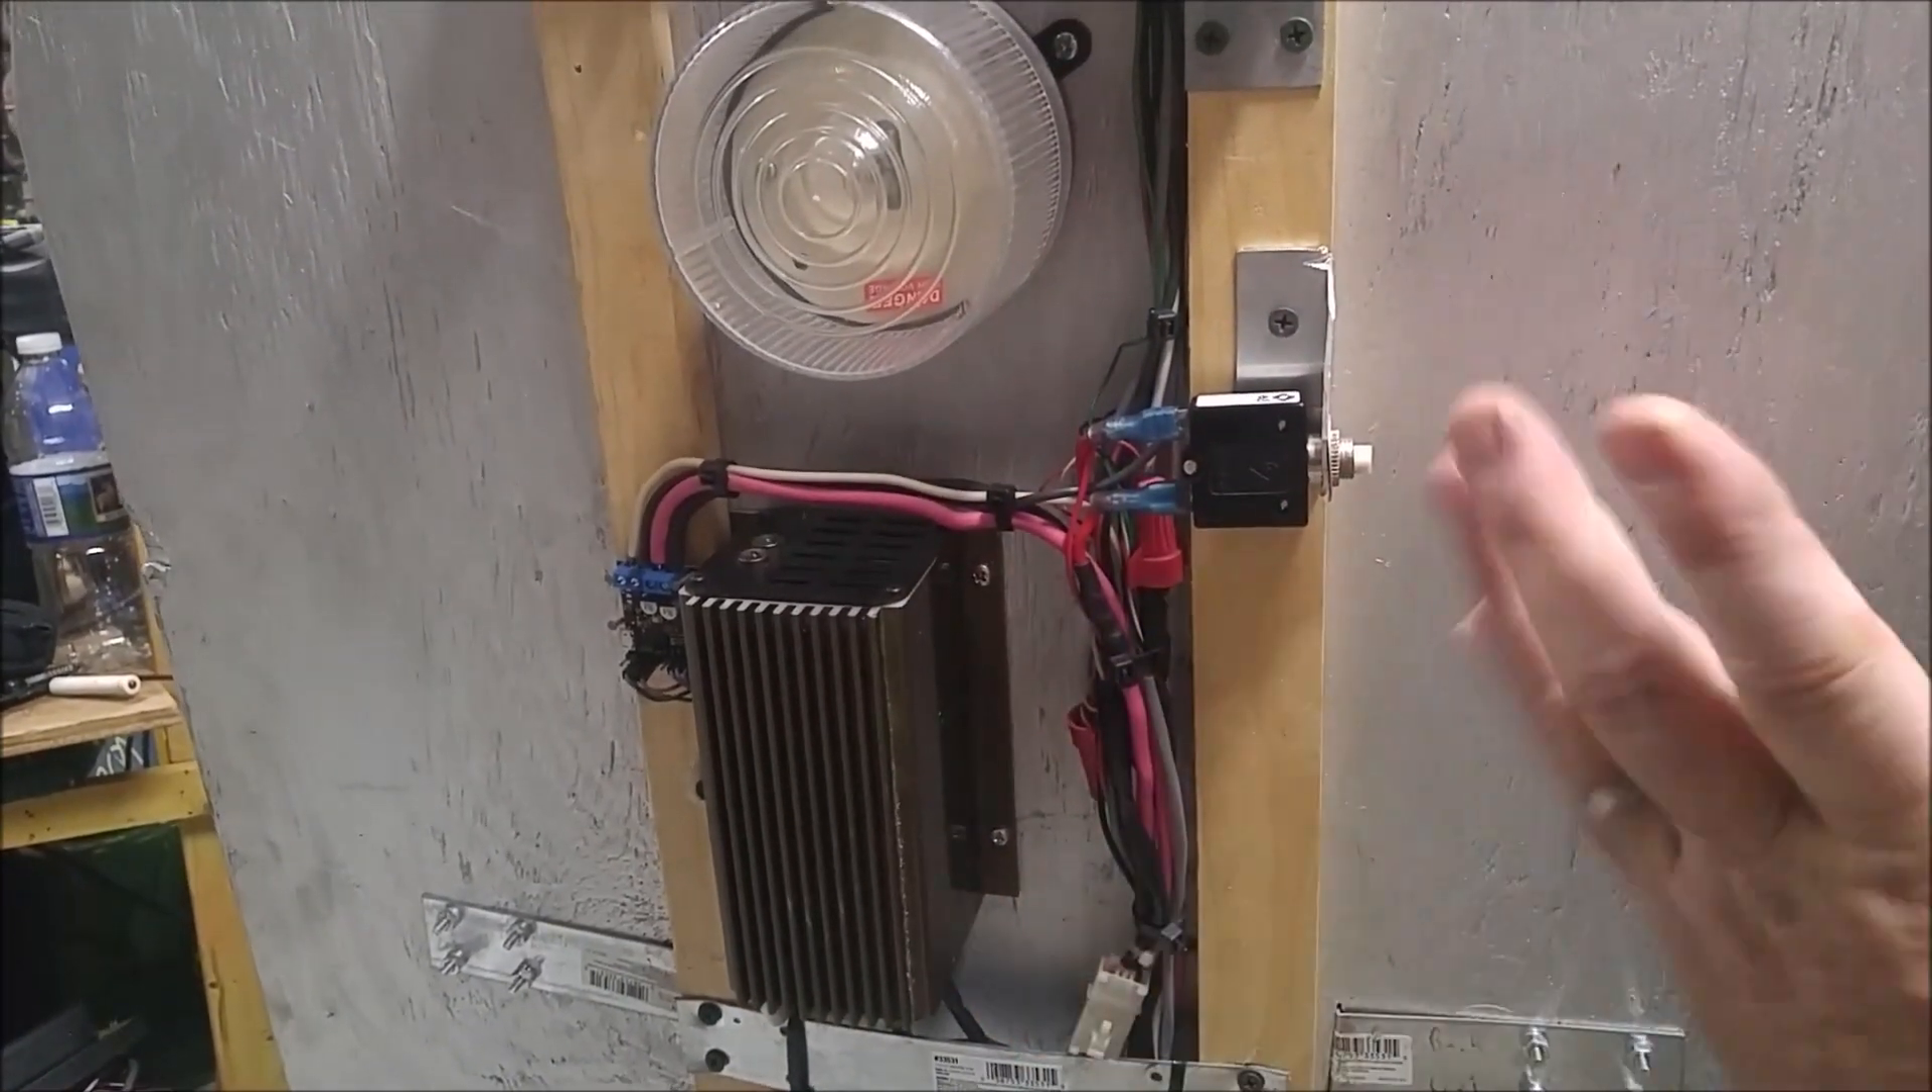Moving down the back I have added a 25 amp circuit breaker resettable just in case.